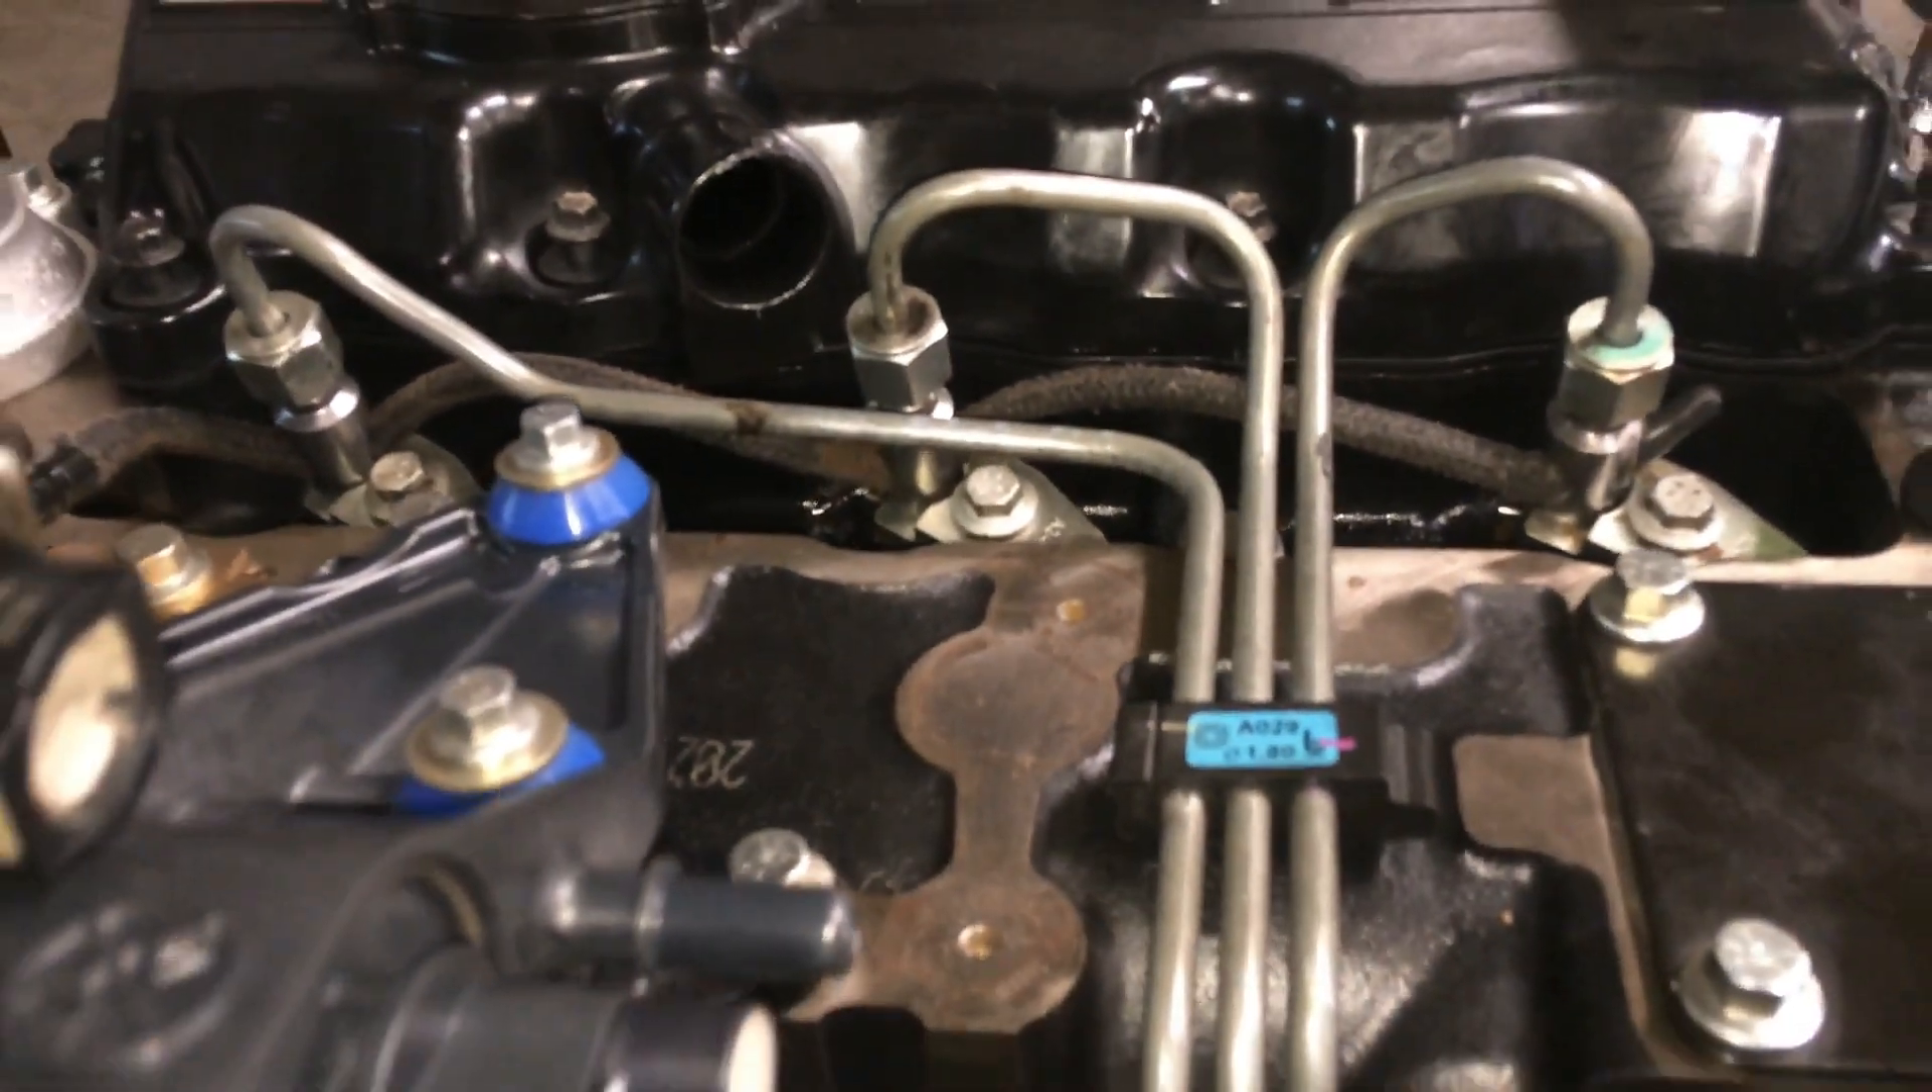So, I already installed these three injectors and also the fuel lines.